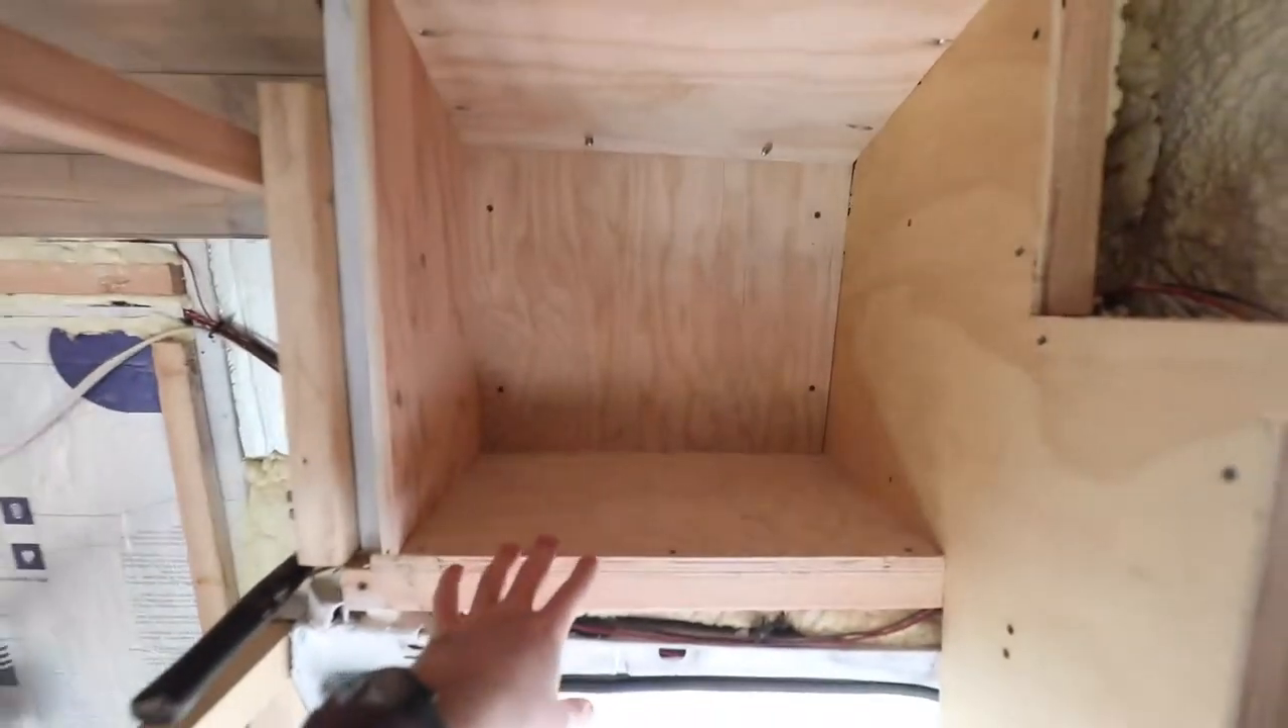And, then we got this closet built out. Still need to put a face piece which will receive a door over here as well as bring this front down here to cover up this area.